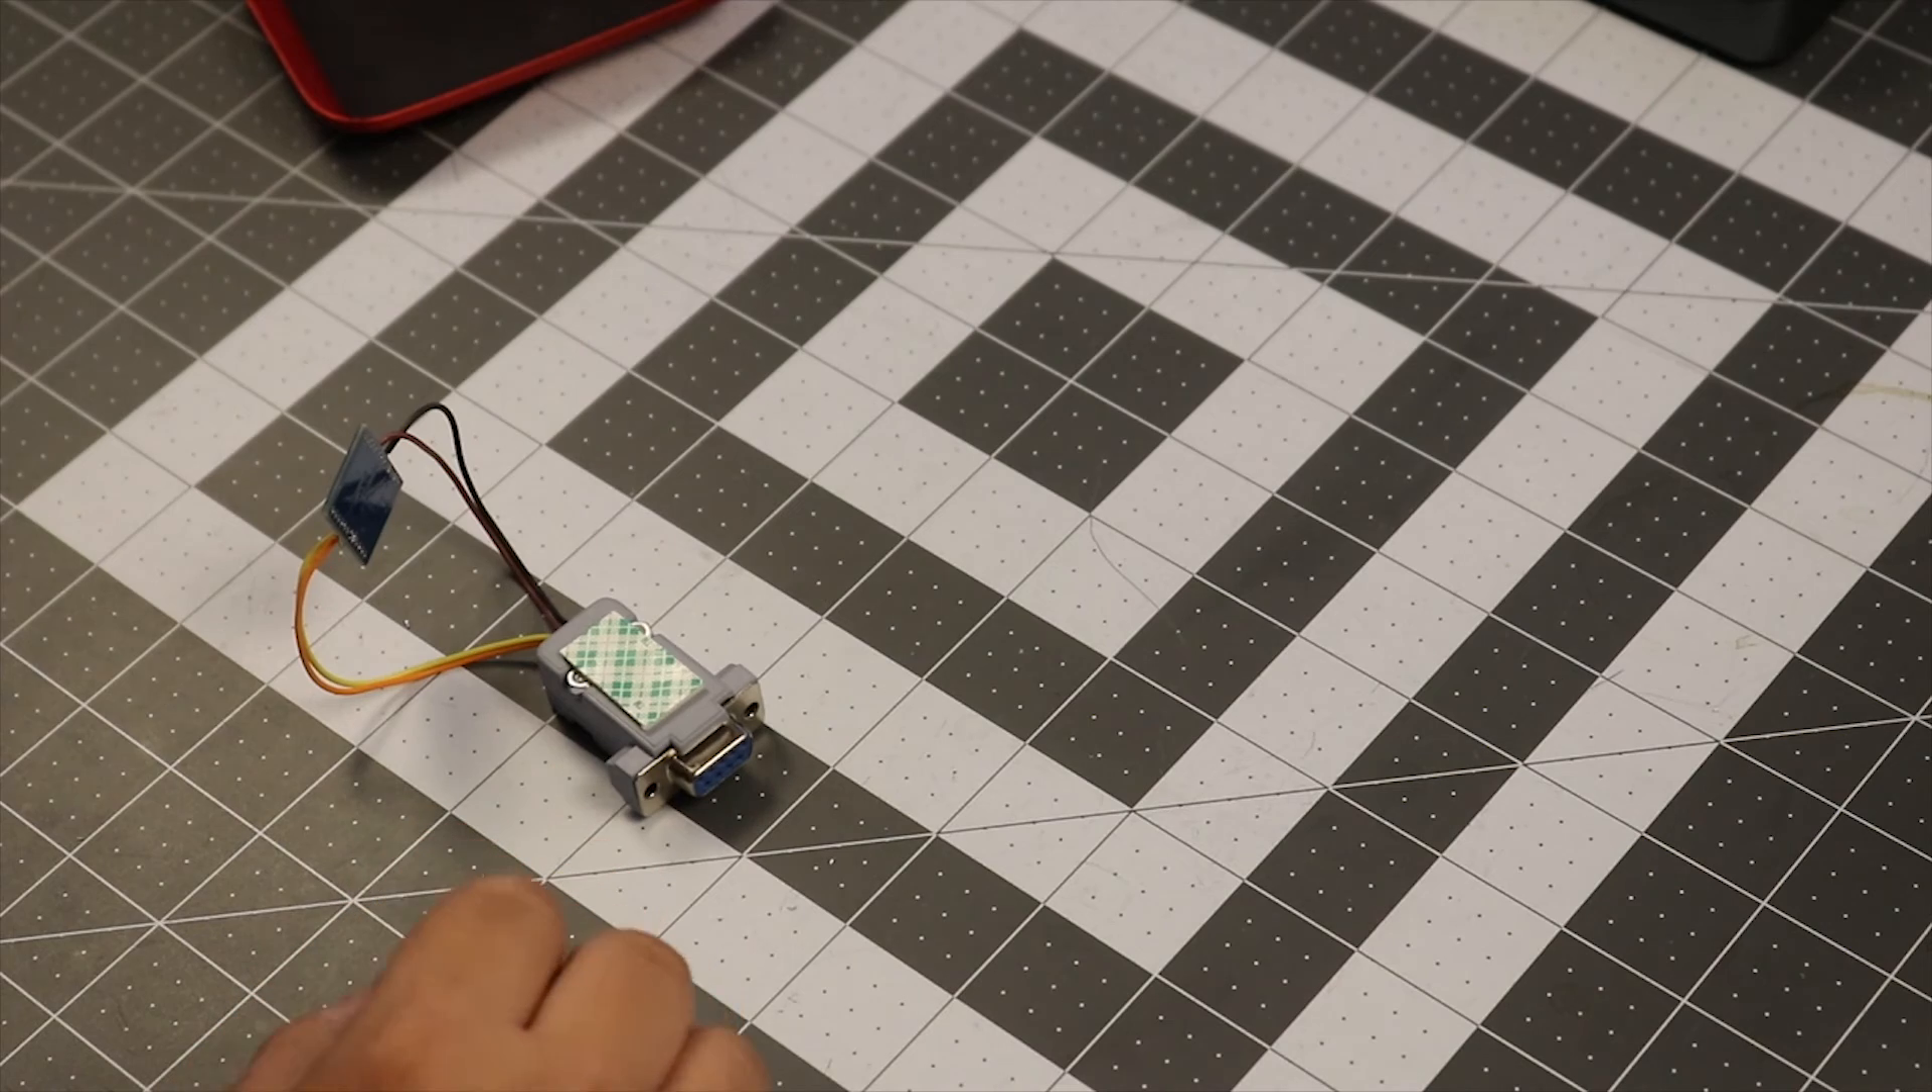But you can see that I assembled the case that came with my connector.